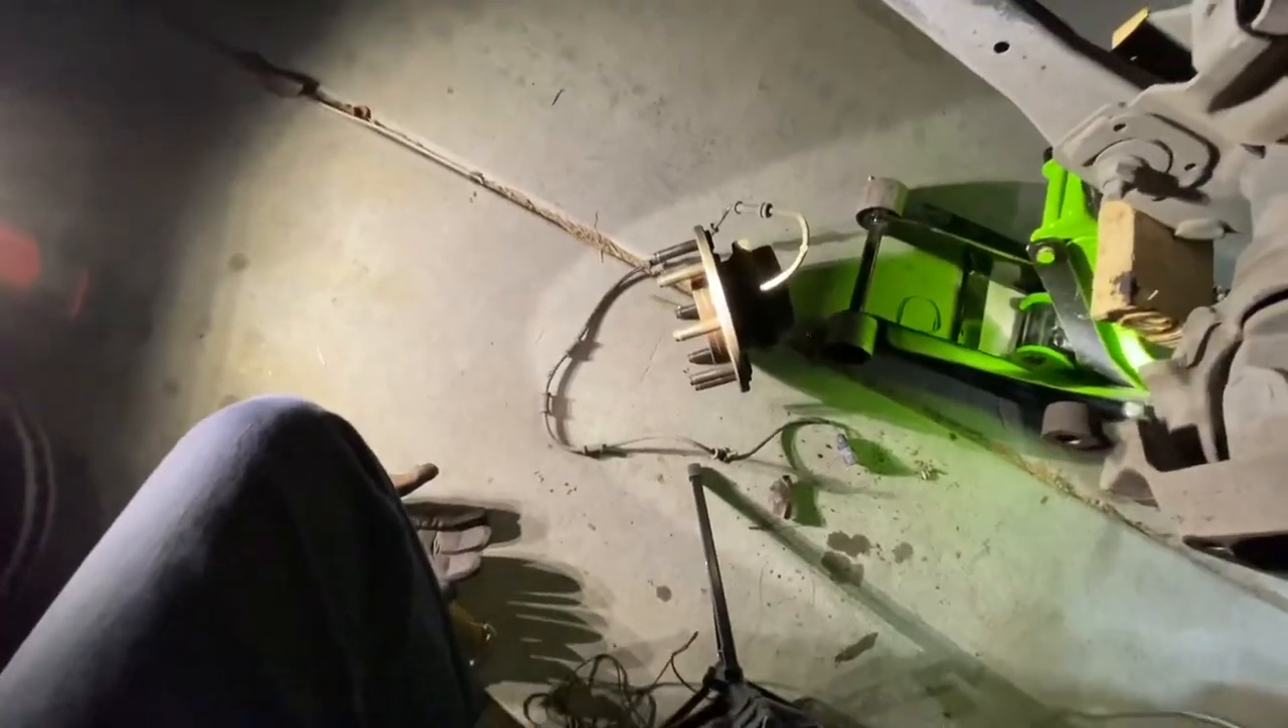And just like that, the old wheel bearing is out.